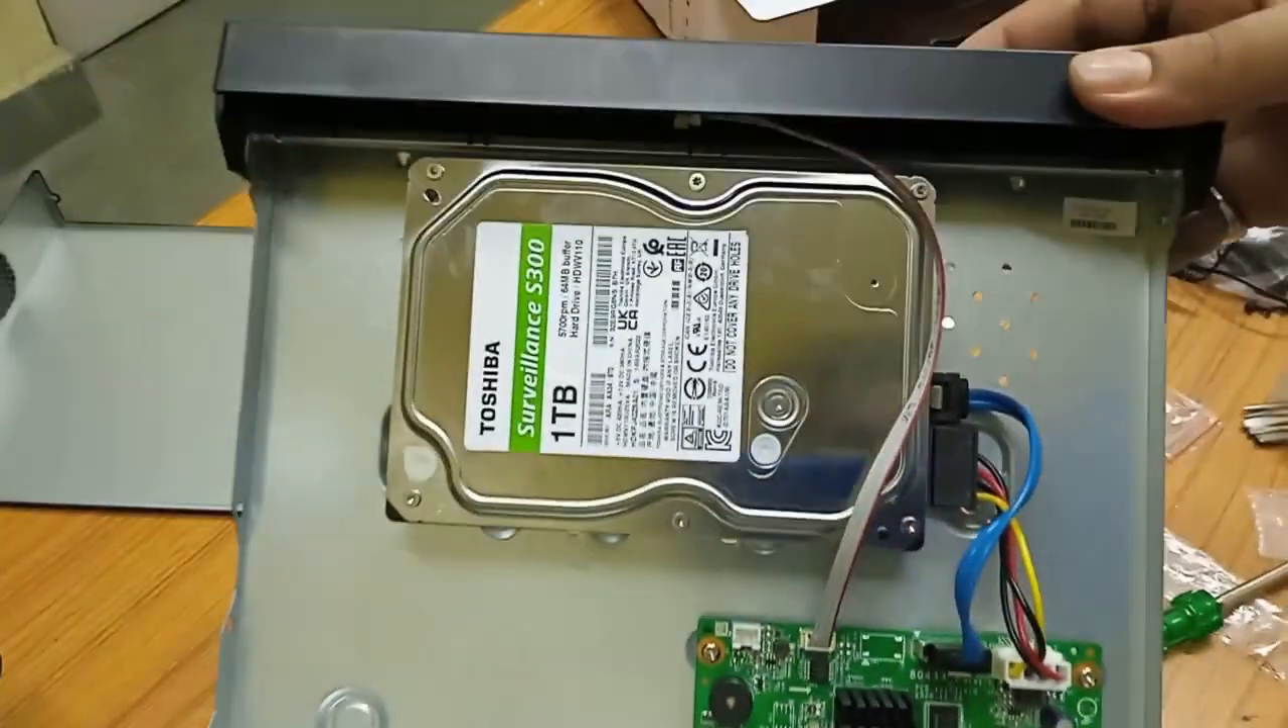So, by this process, our hard disk installation is complete.